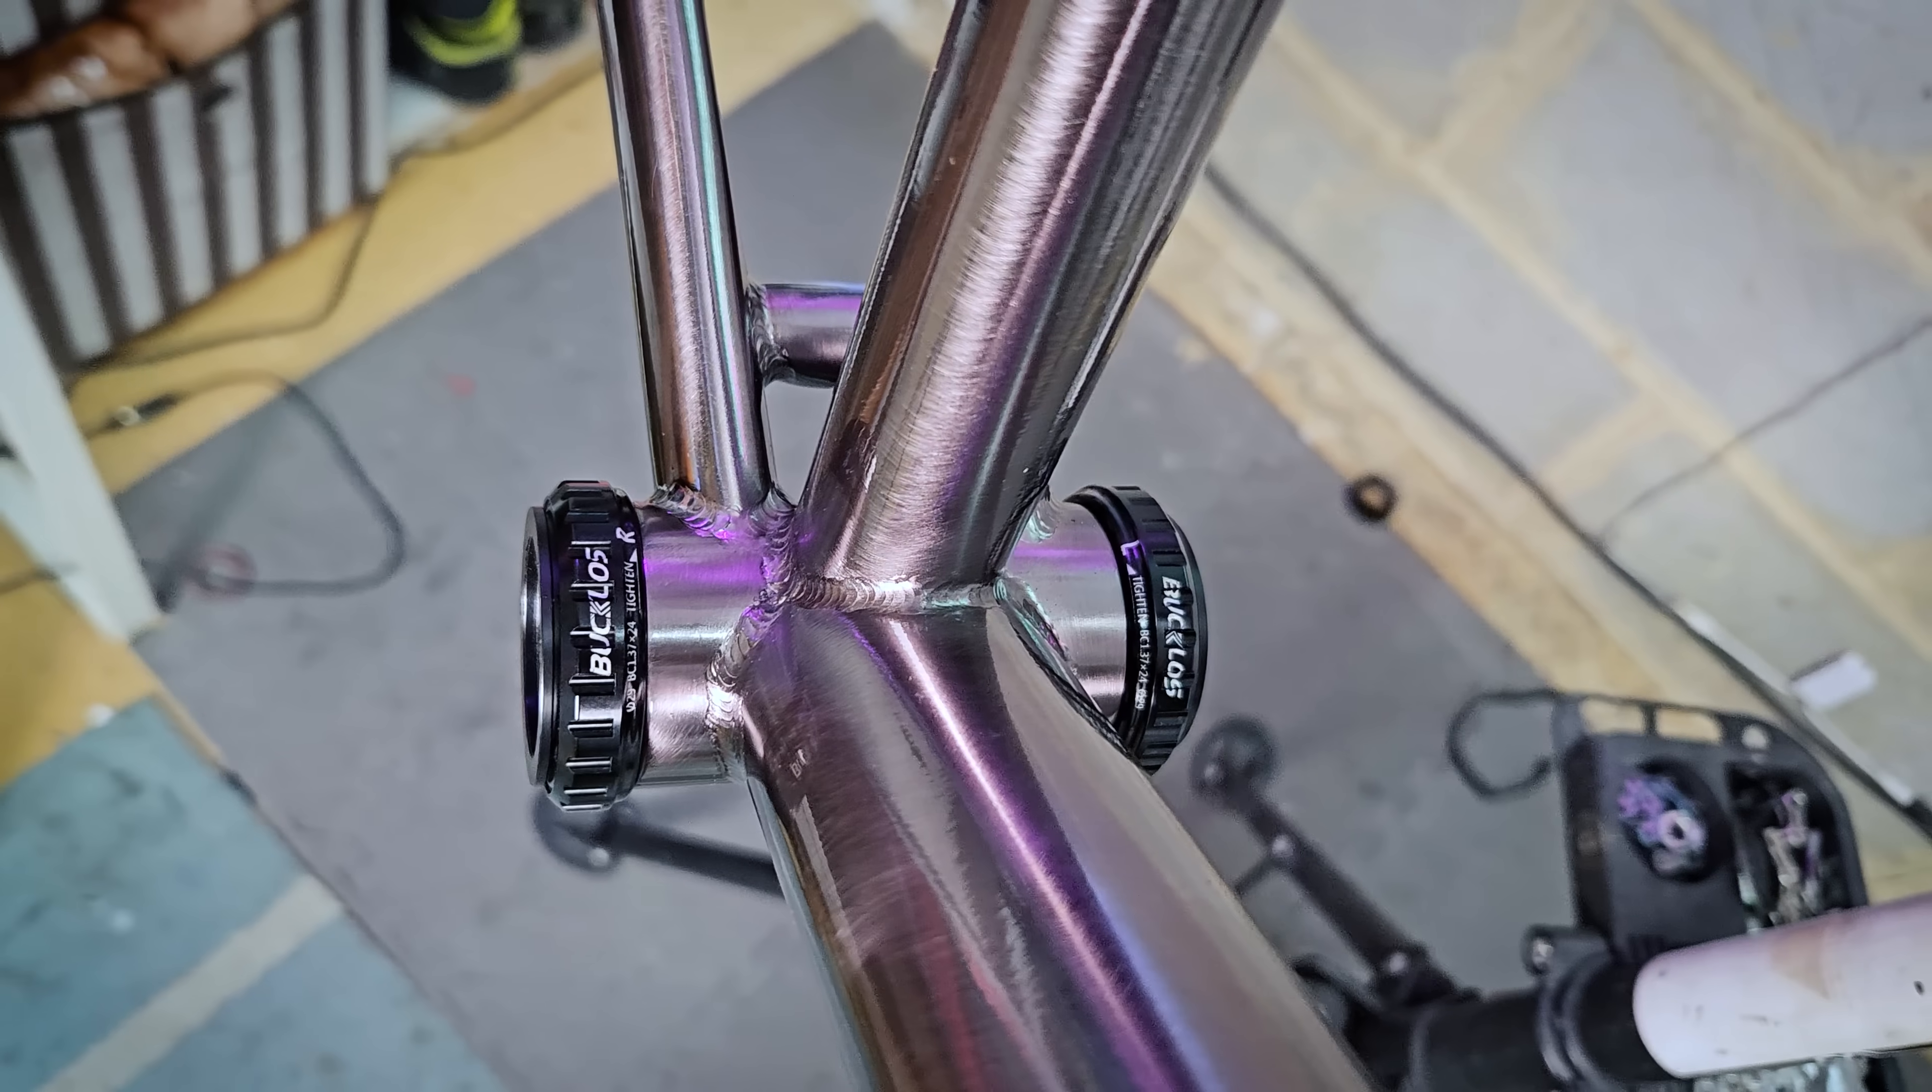The BSA bottom bracket threads are well tapped. I fitted the bottom bracket cups.